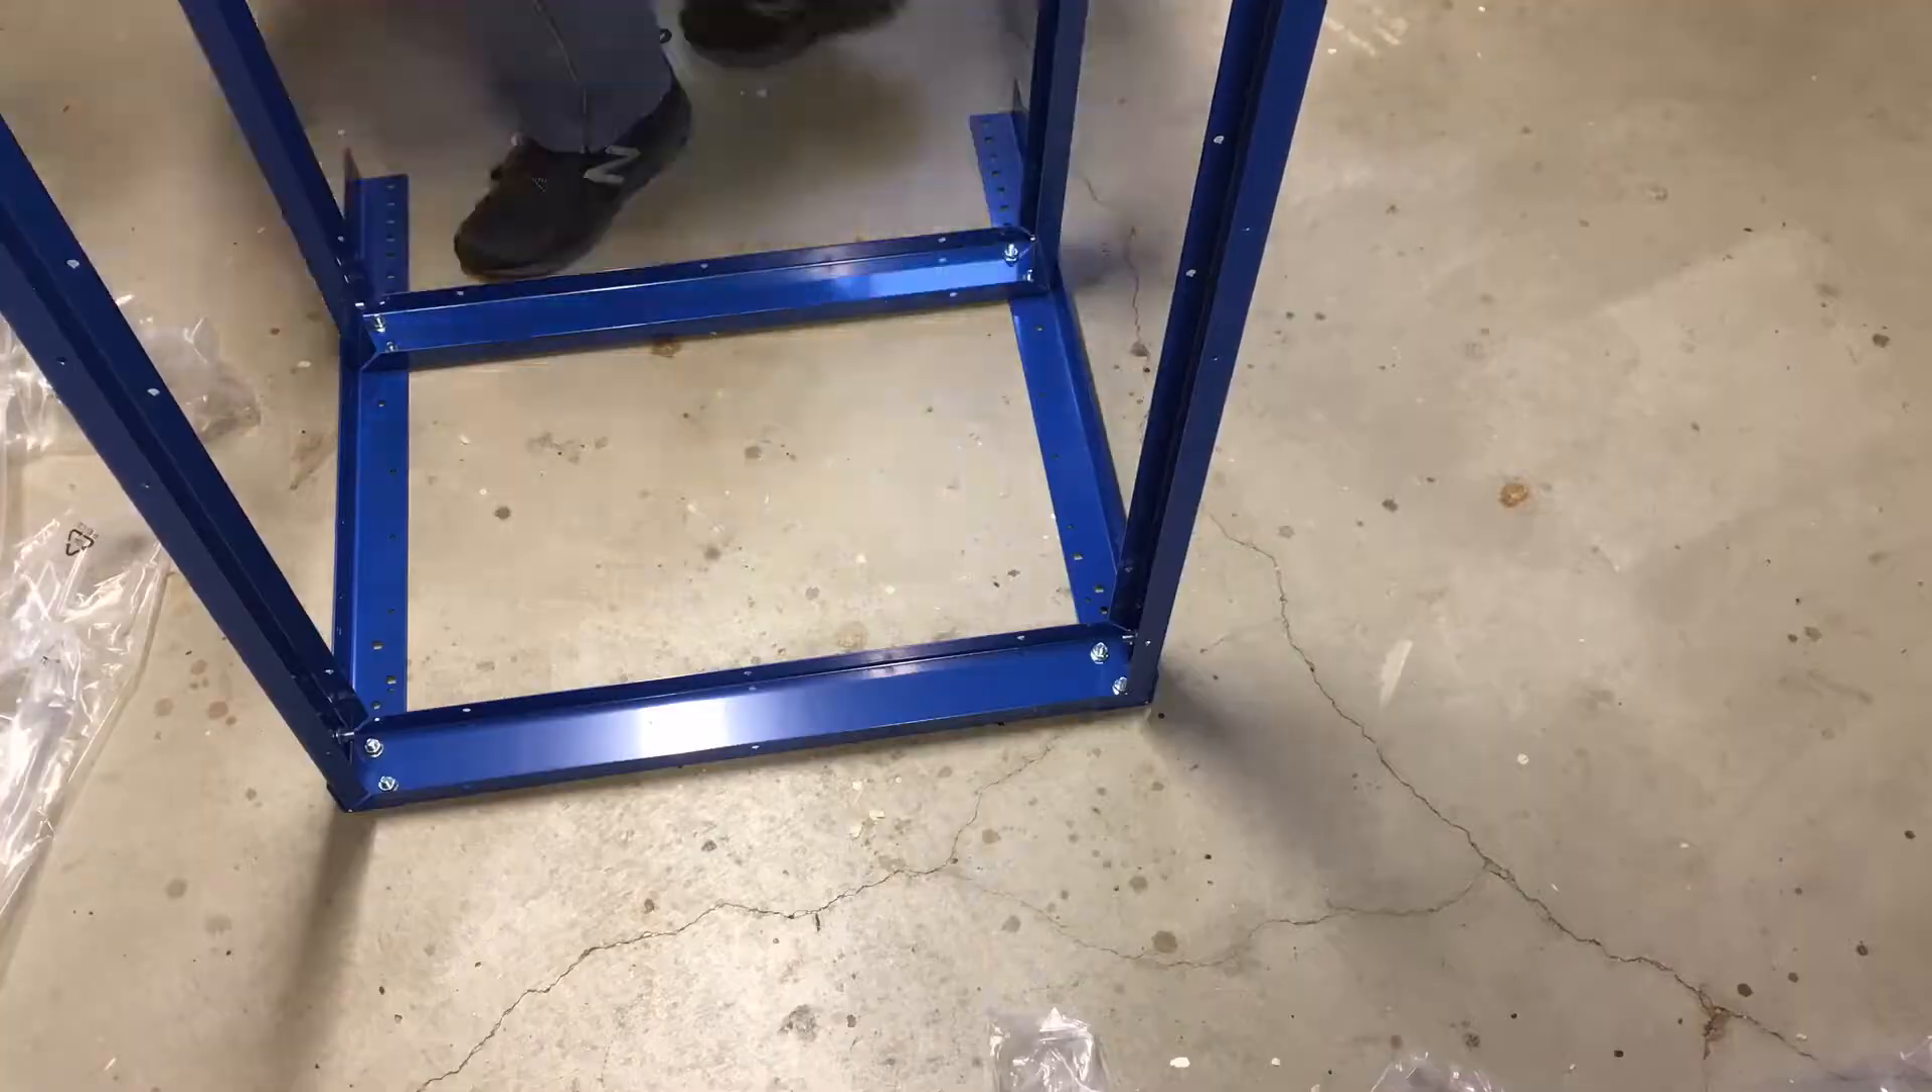Okay, I have the legs and the rails attached.